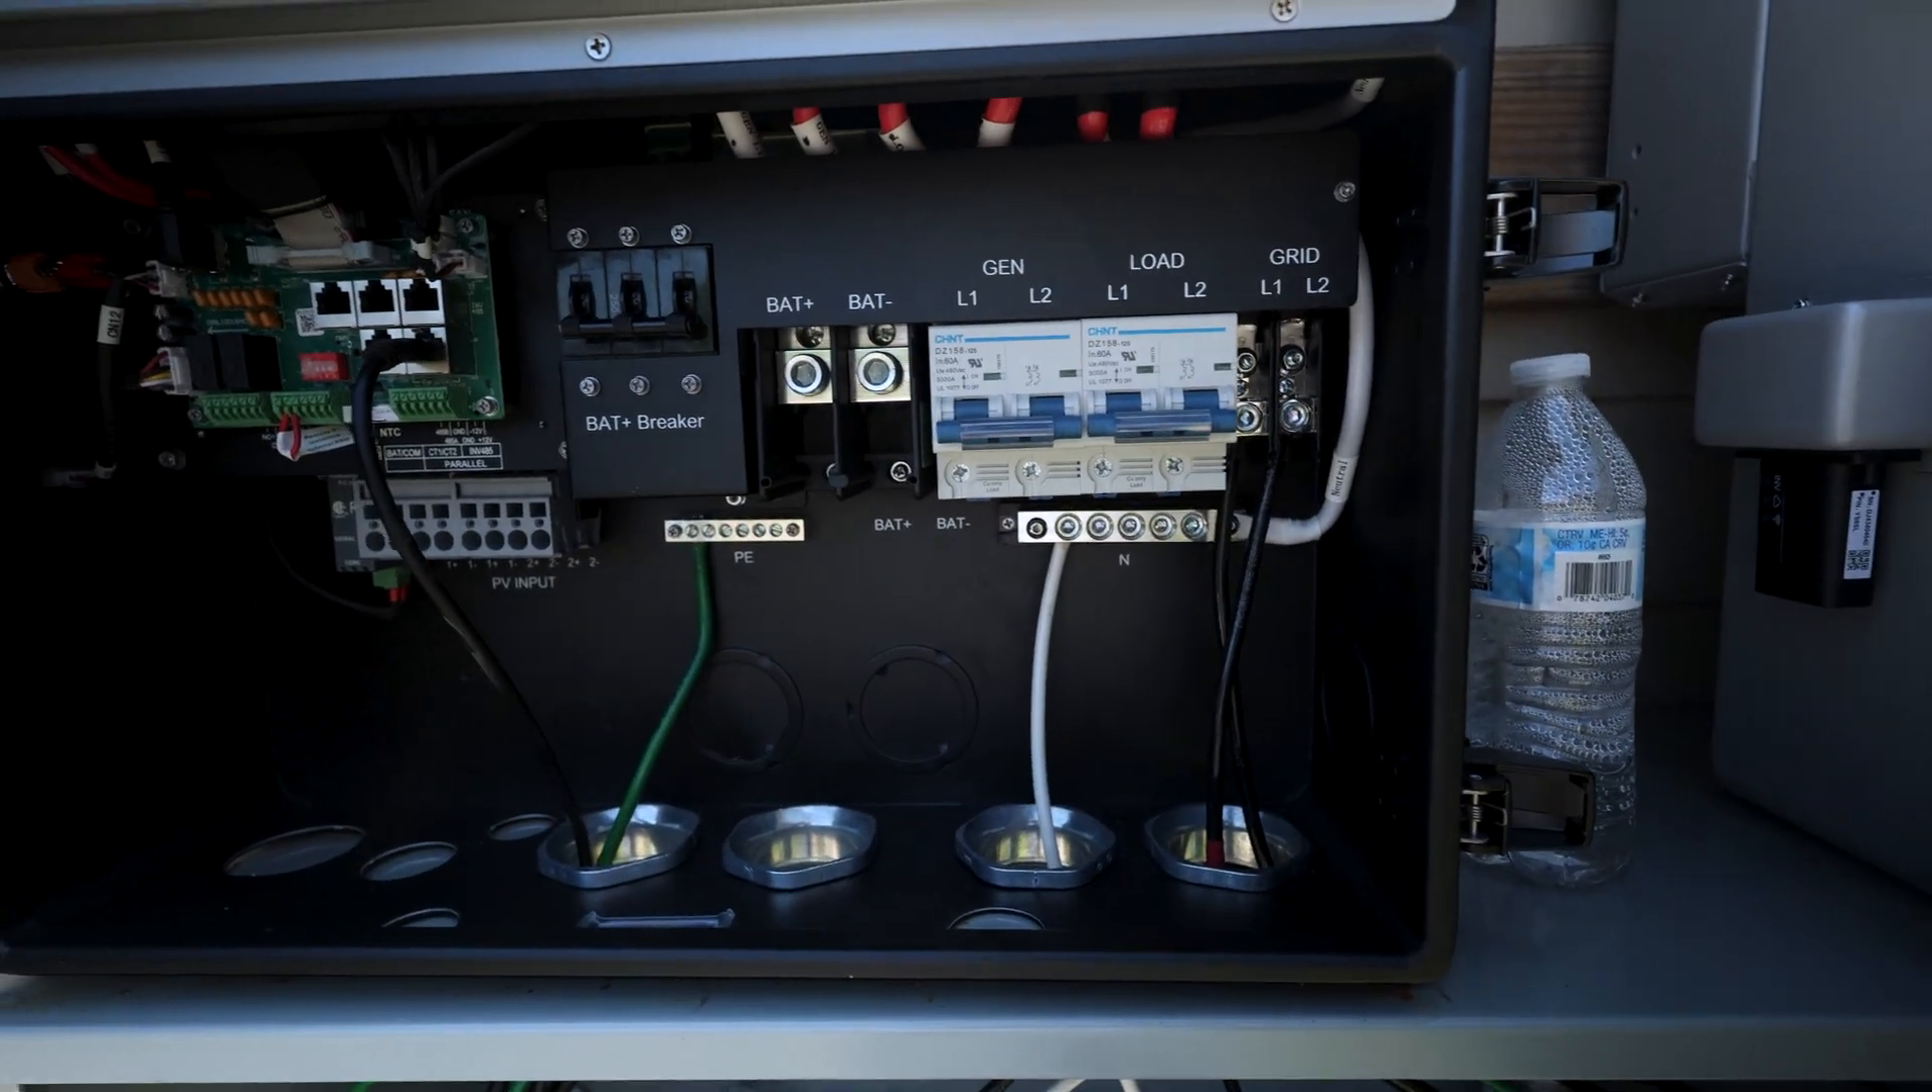As you can see i got quite a bit of the wires pulled still got to do some battery cabling.